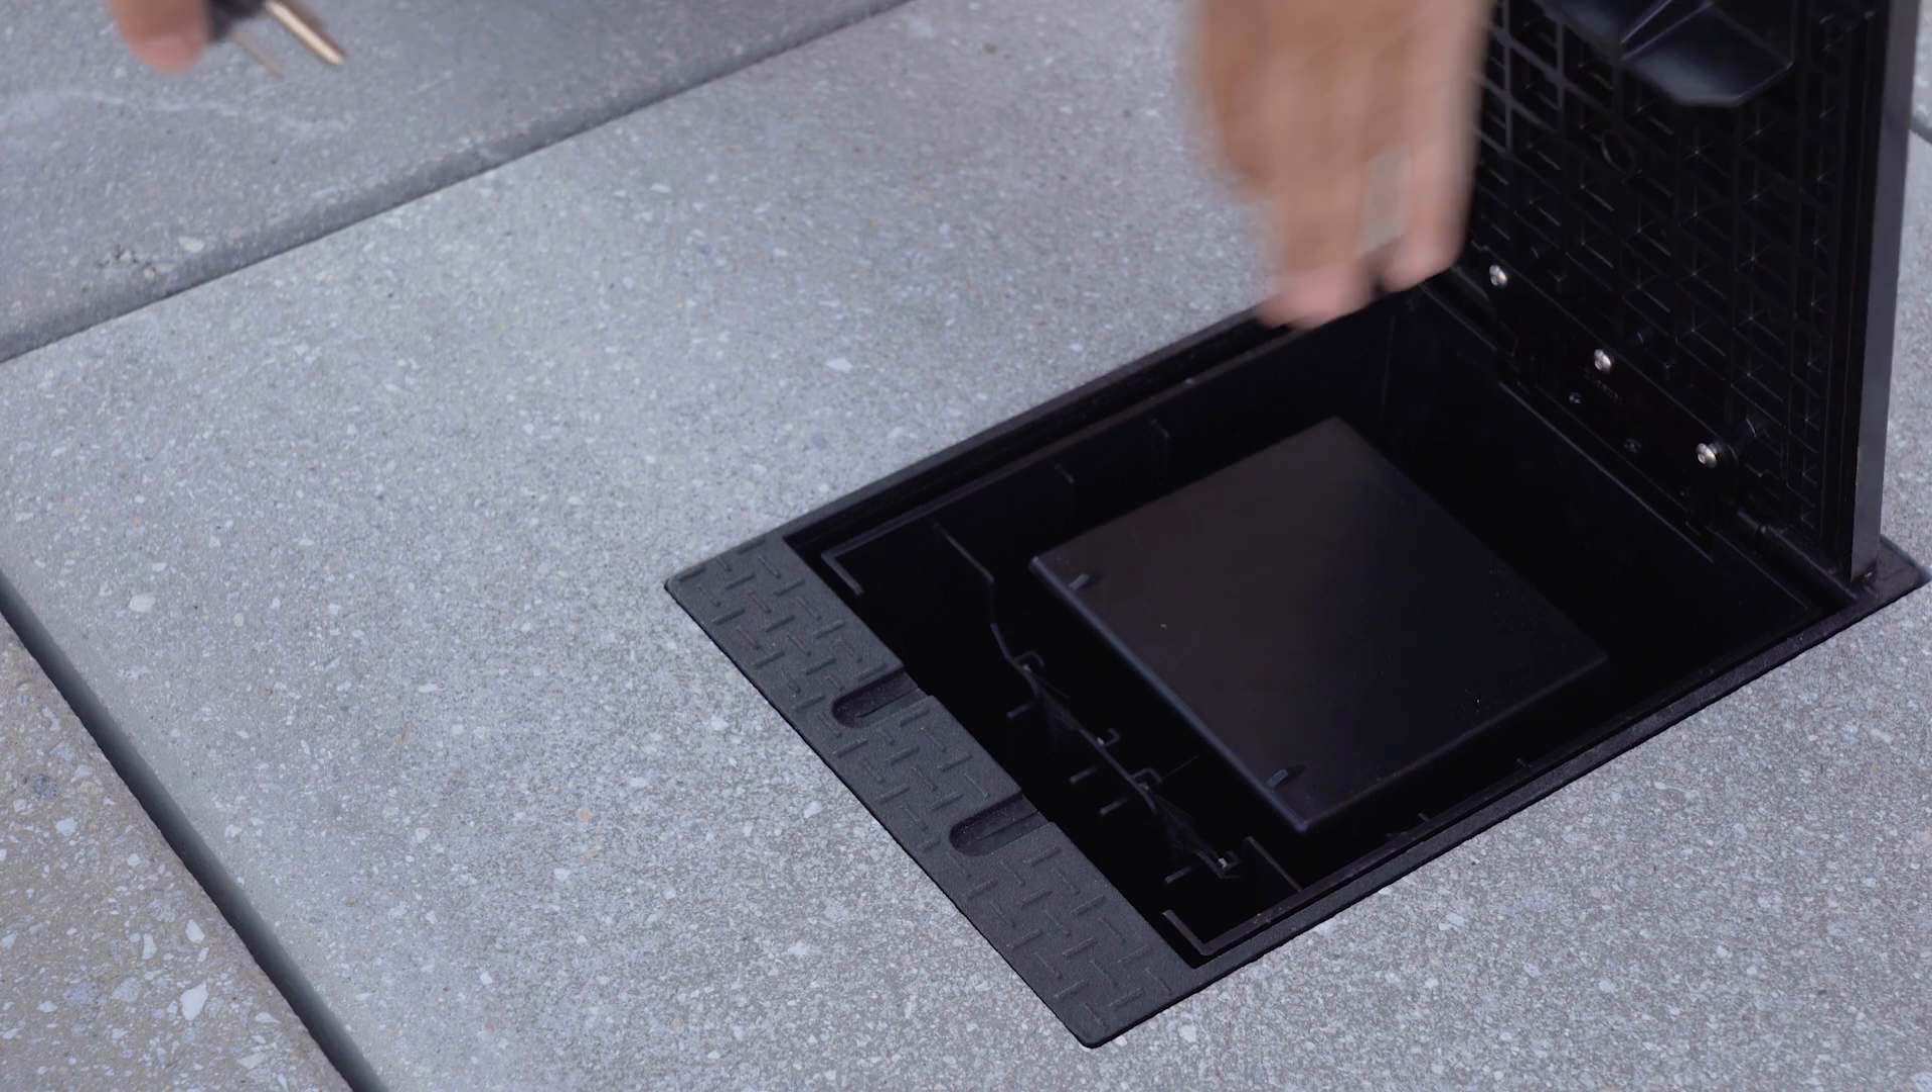The rooftop box is now installed and available for use when service is turned on.